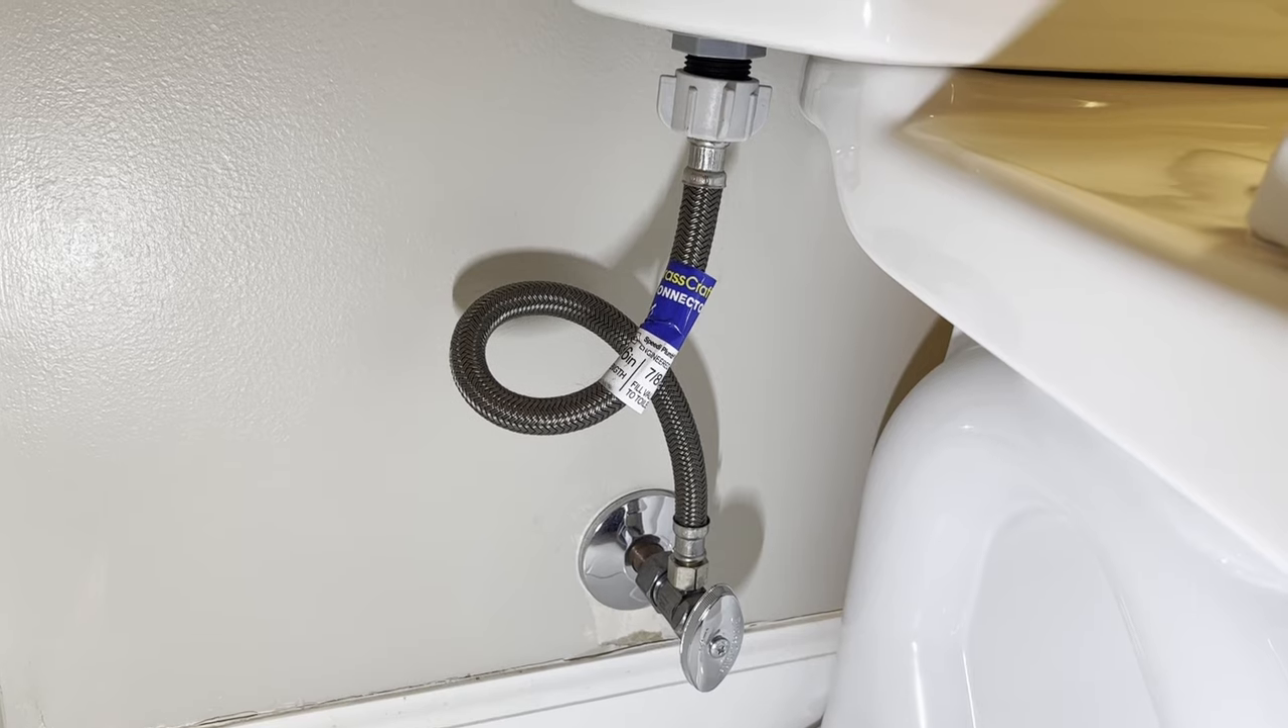With the new shutoff valve in place and leak -free, you're all set.